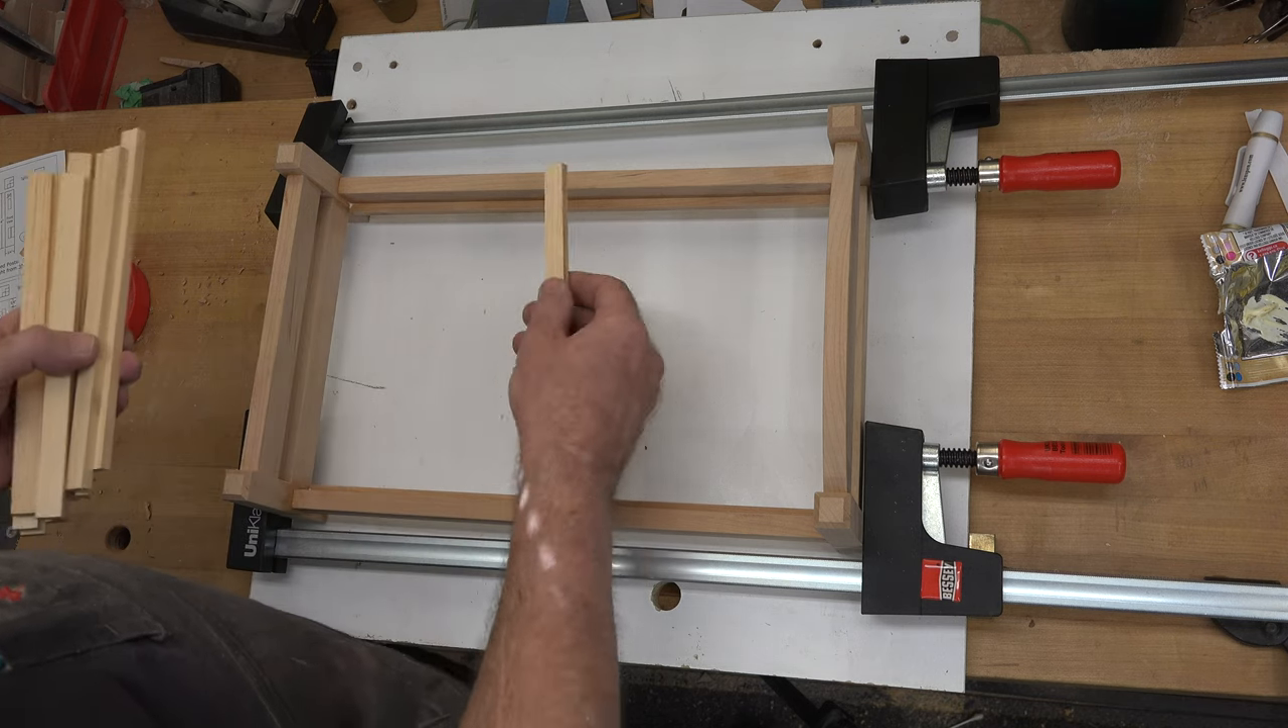Well at this point i've got the bed glued together the entire frame is the way it should be there's just 14 more pieces to put in place and that would be these mattress support slats.